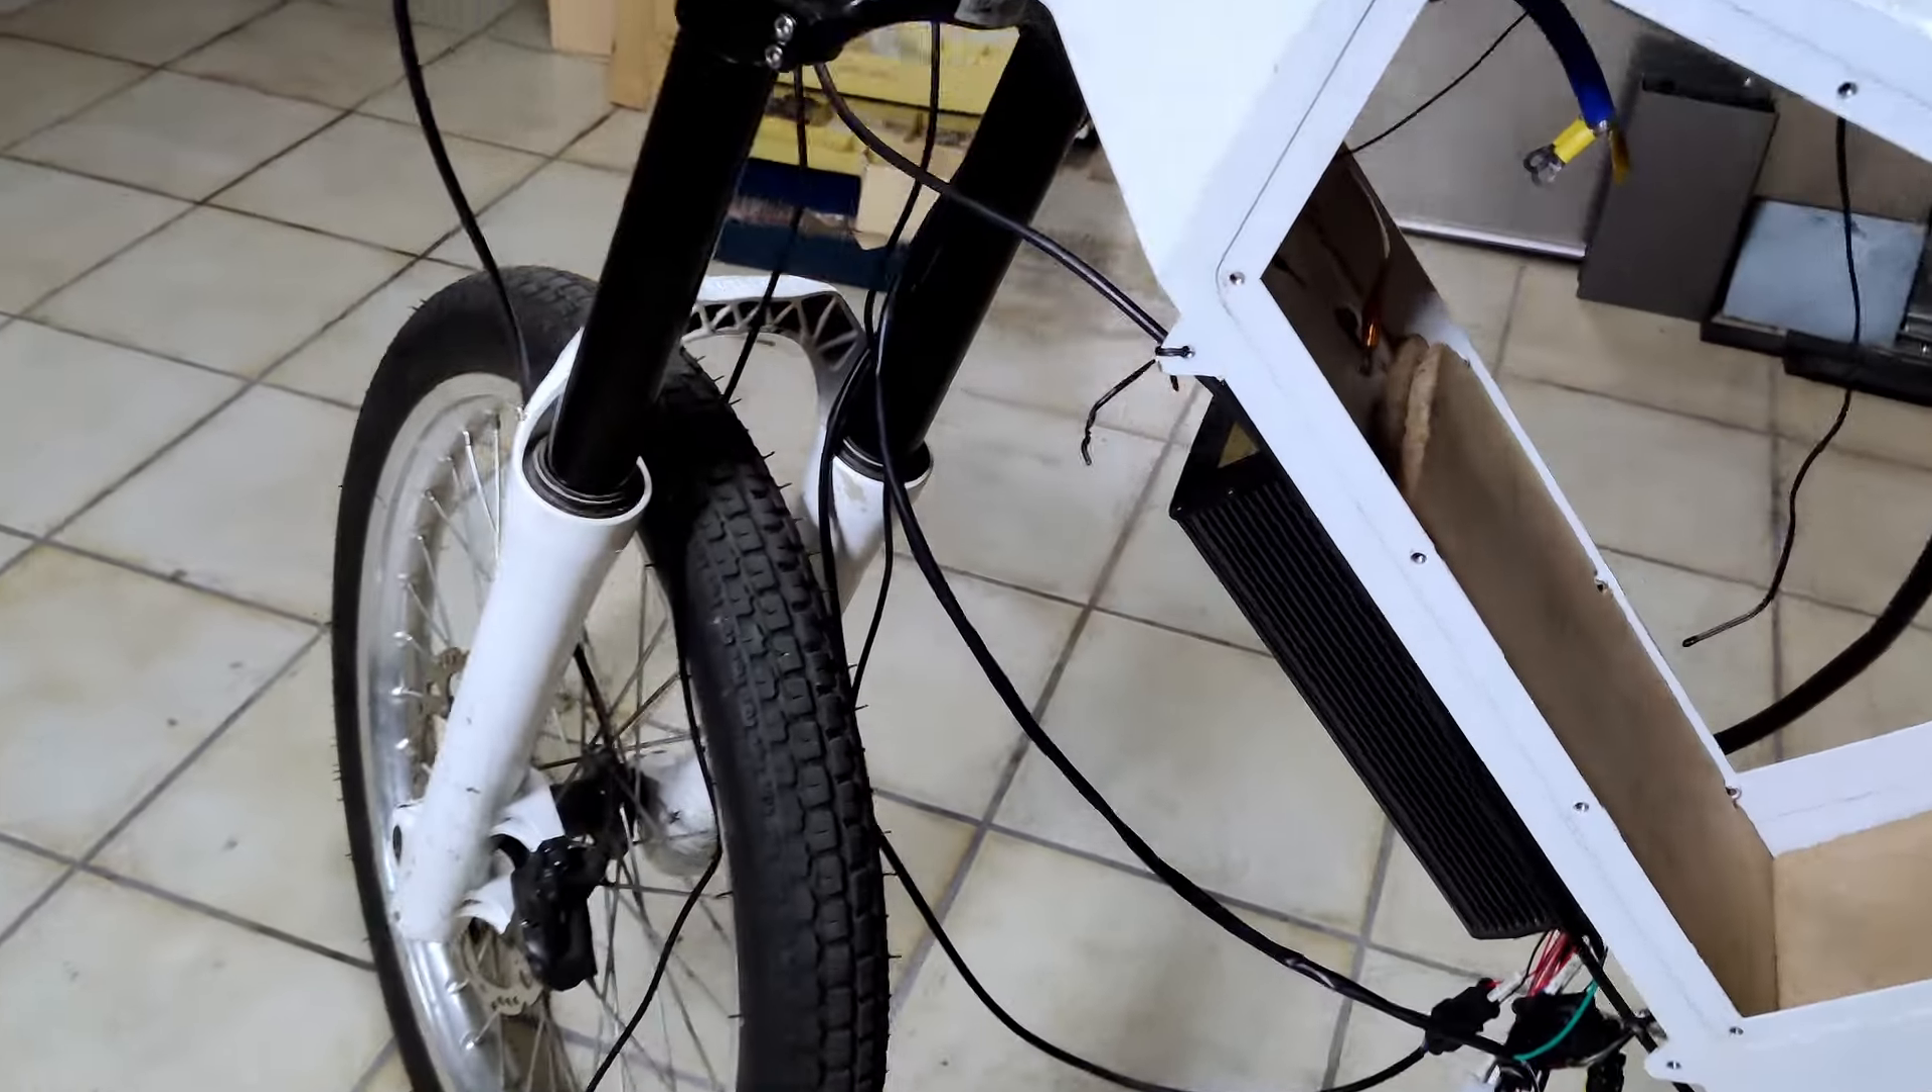Here's the eBike now. You can see there's no battery inside.